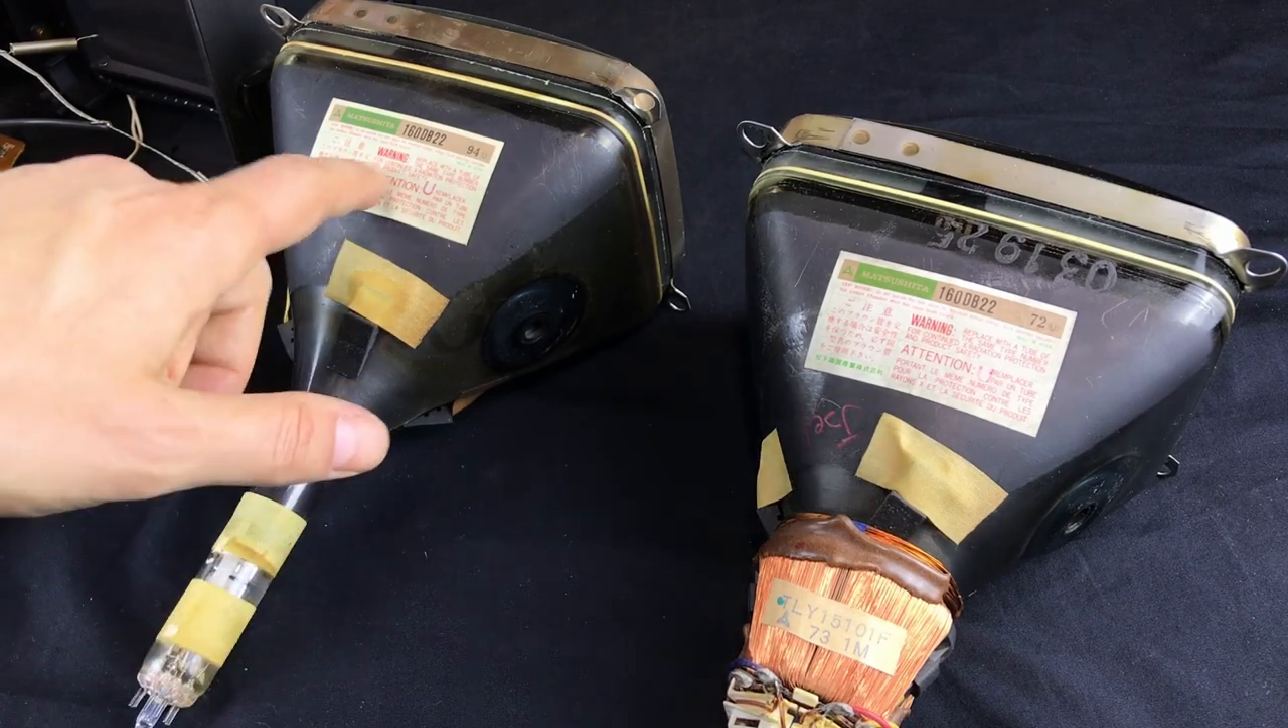So I've now got both tubes out of the TV.